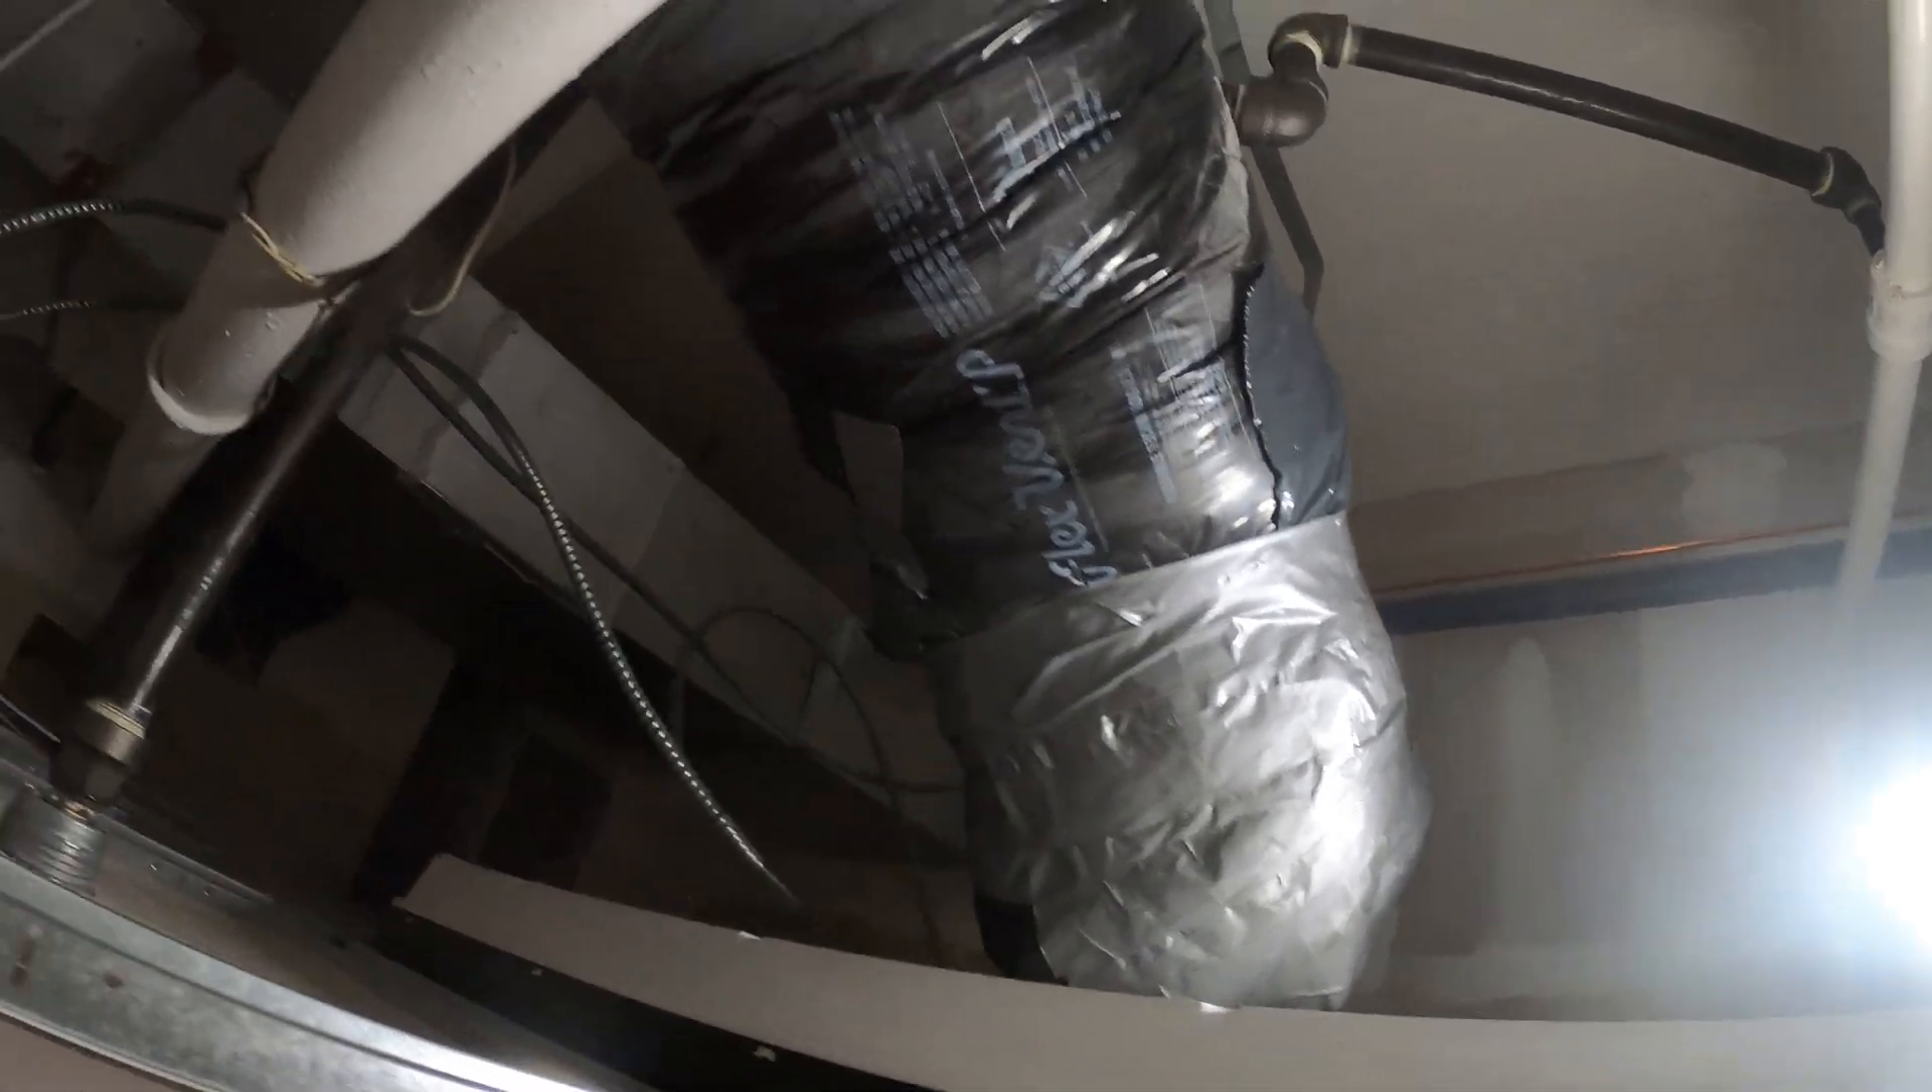Duct is now covered. No air is escaping and we can leave that in the ceiling.